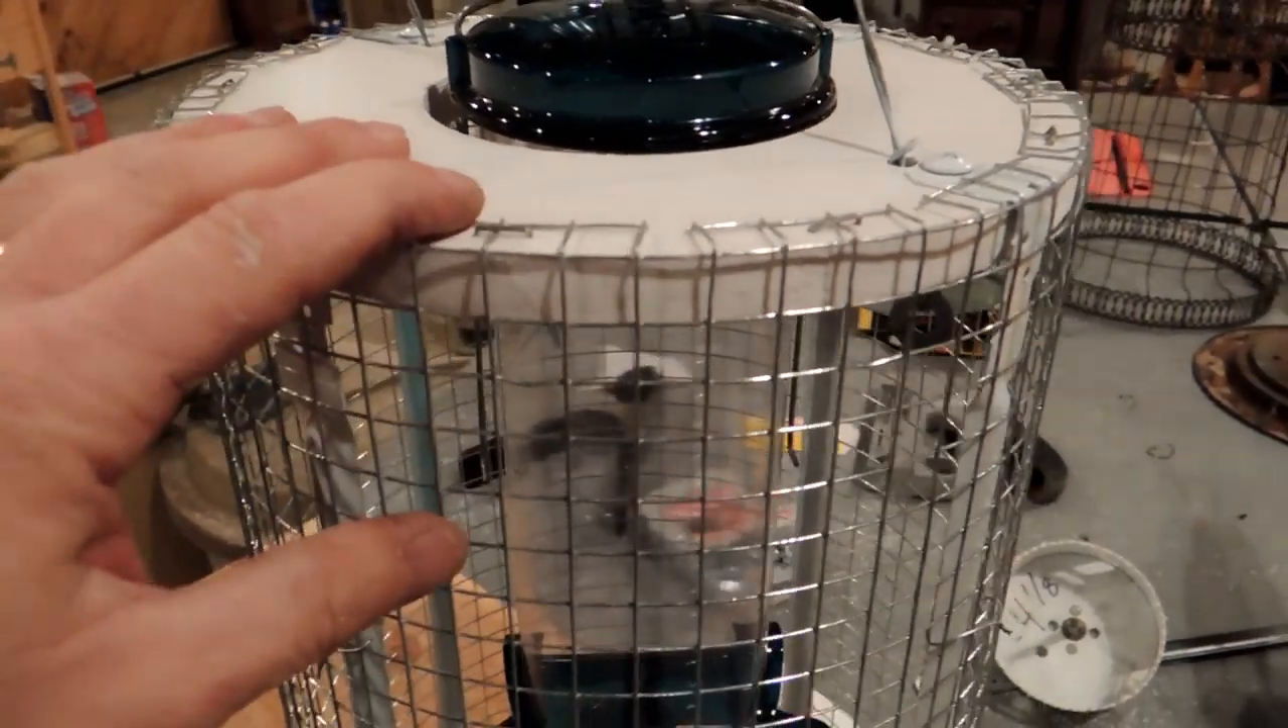We've got the fencing installed here, everything stapled in on the top and bent over.